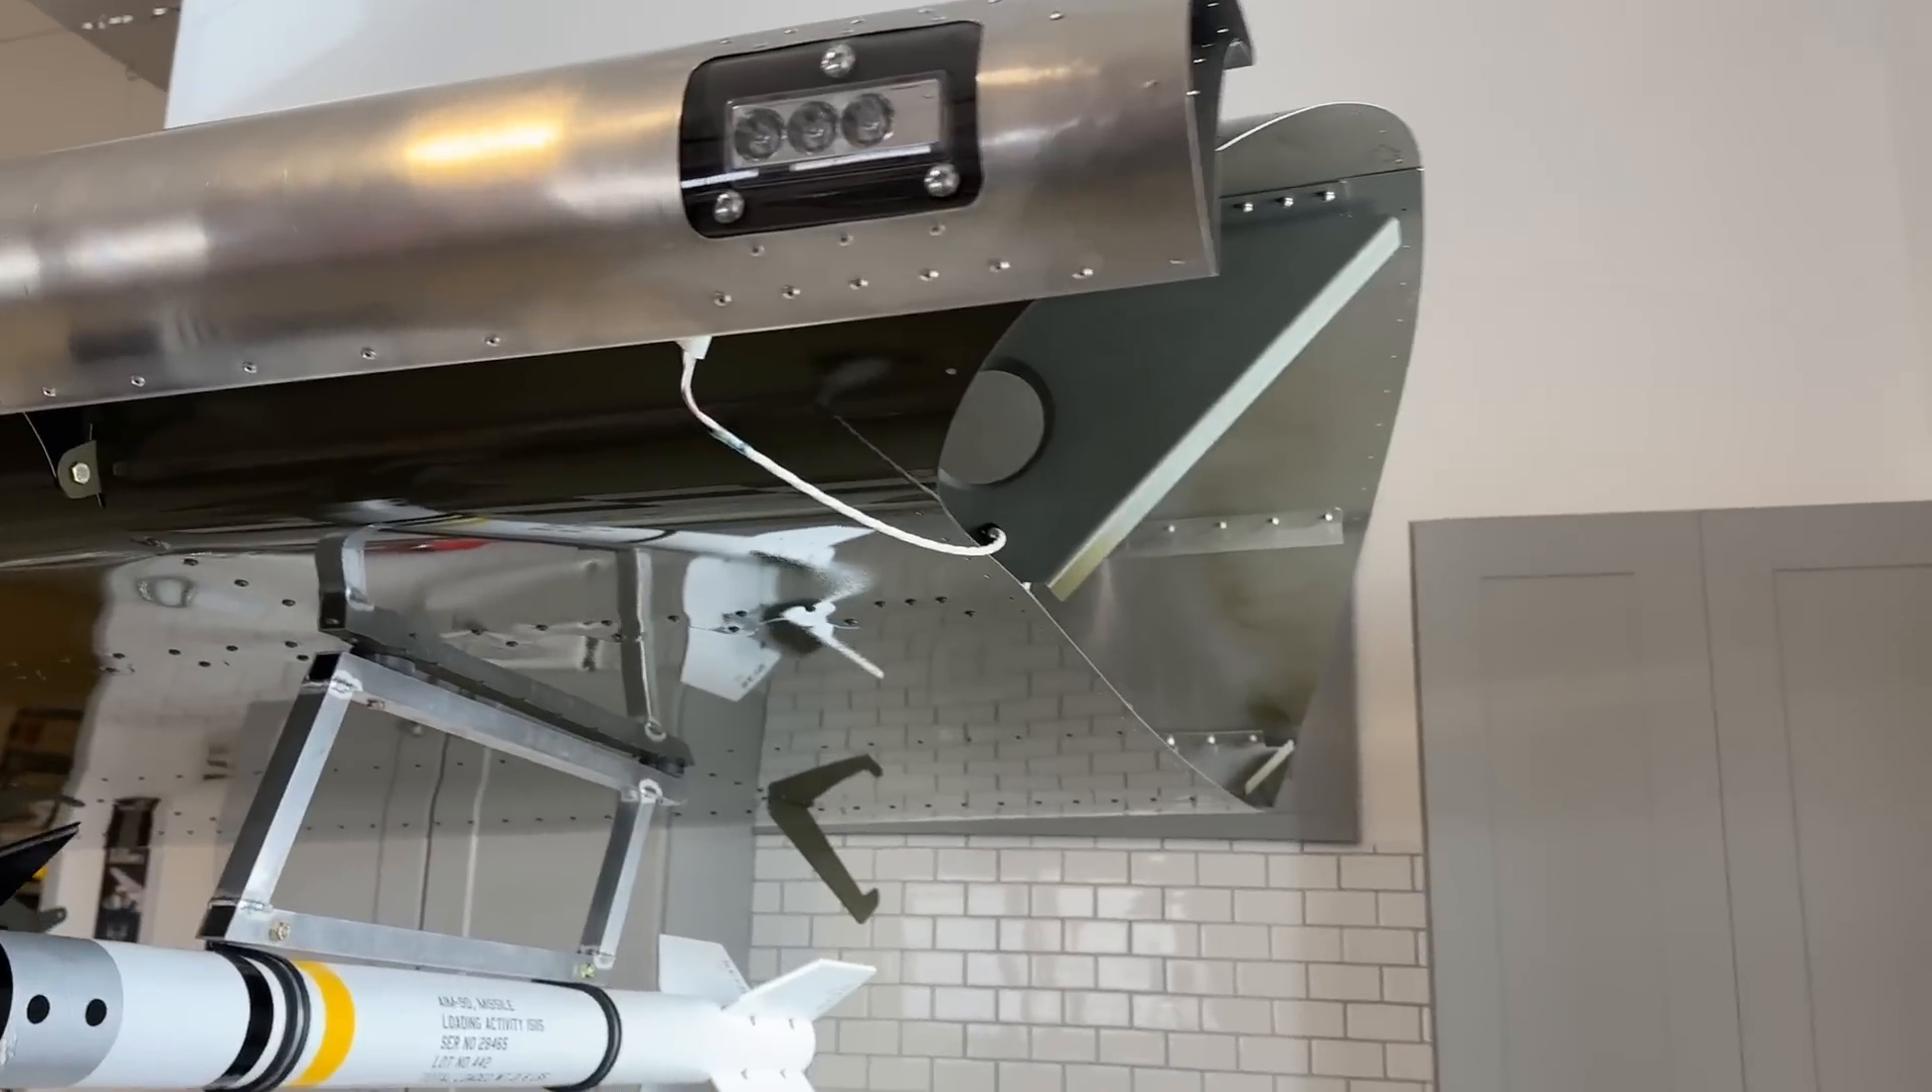All right here is the lens I mean the the whole light assembly put together and if we climb up a little ladder right here you can see how it goes together.